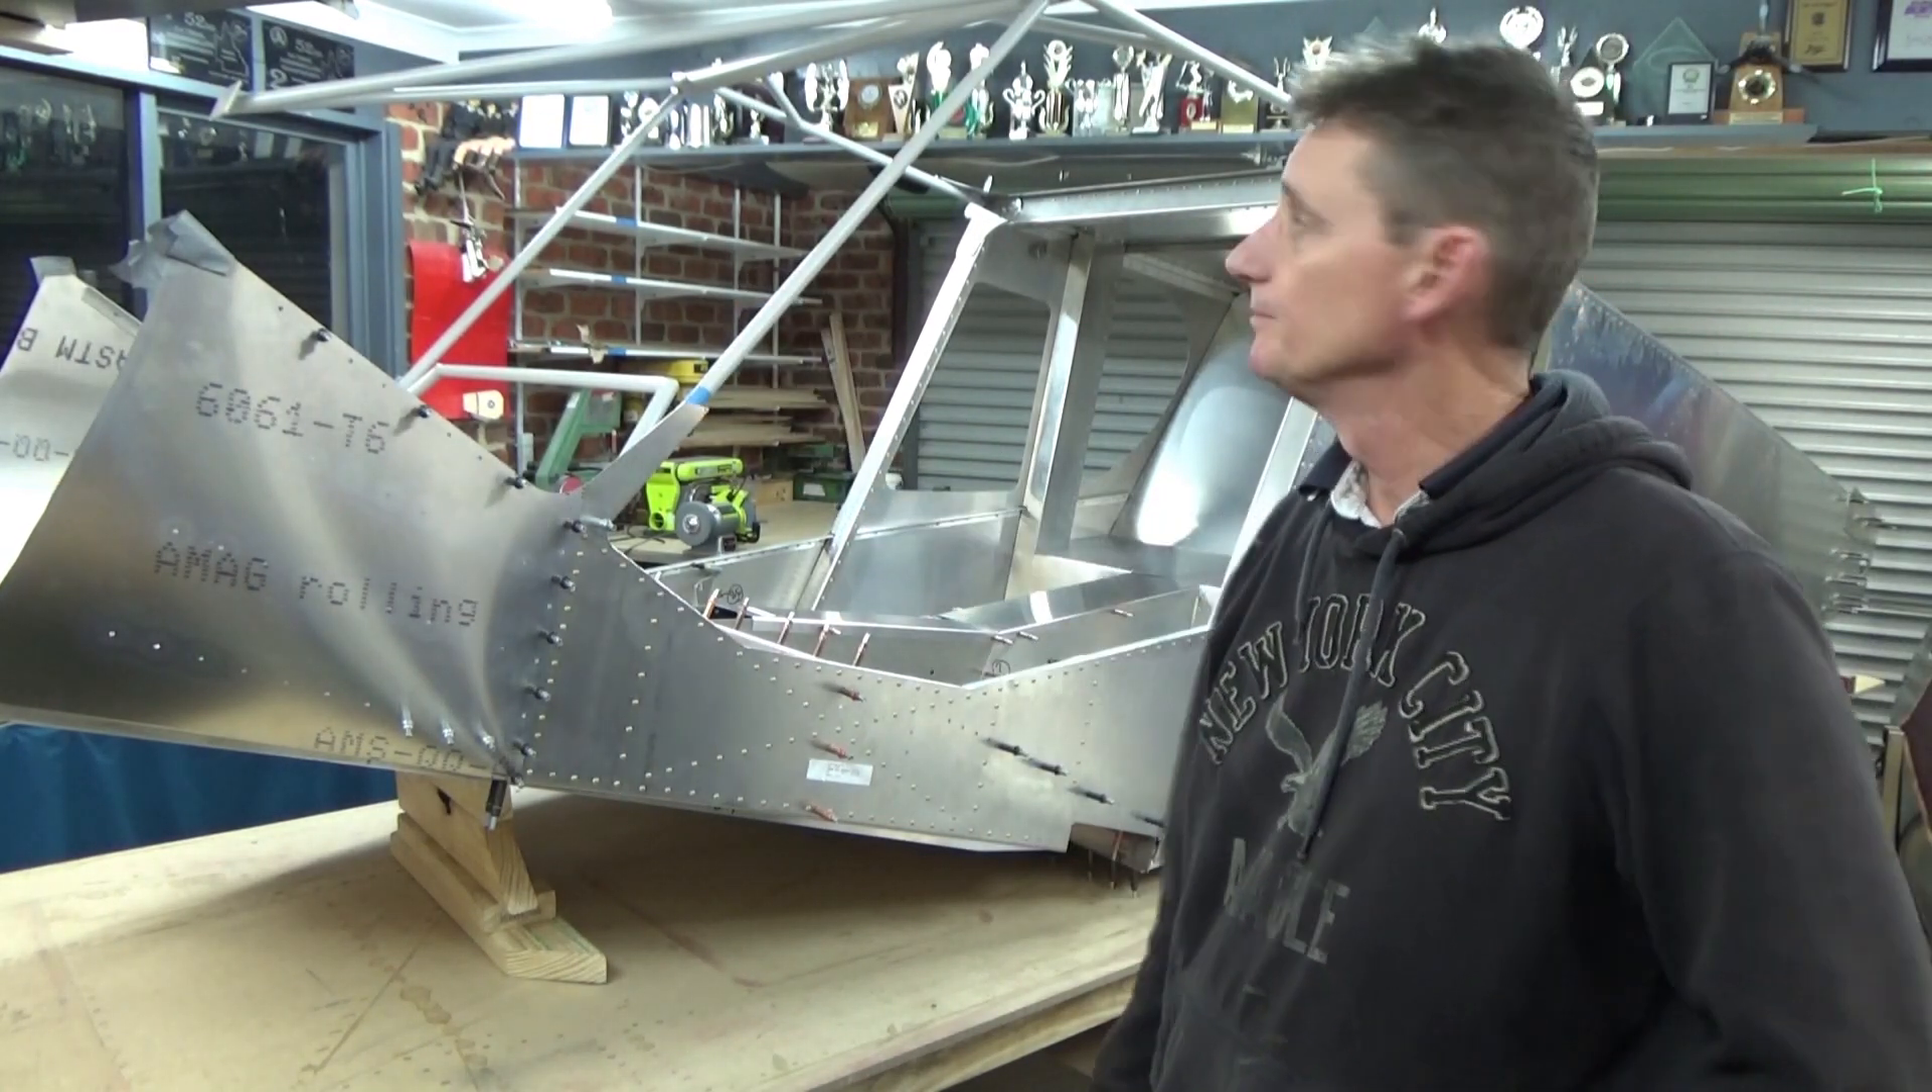I've just installed the cabin frame so it's starting to look like an aeroplane.